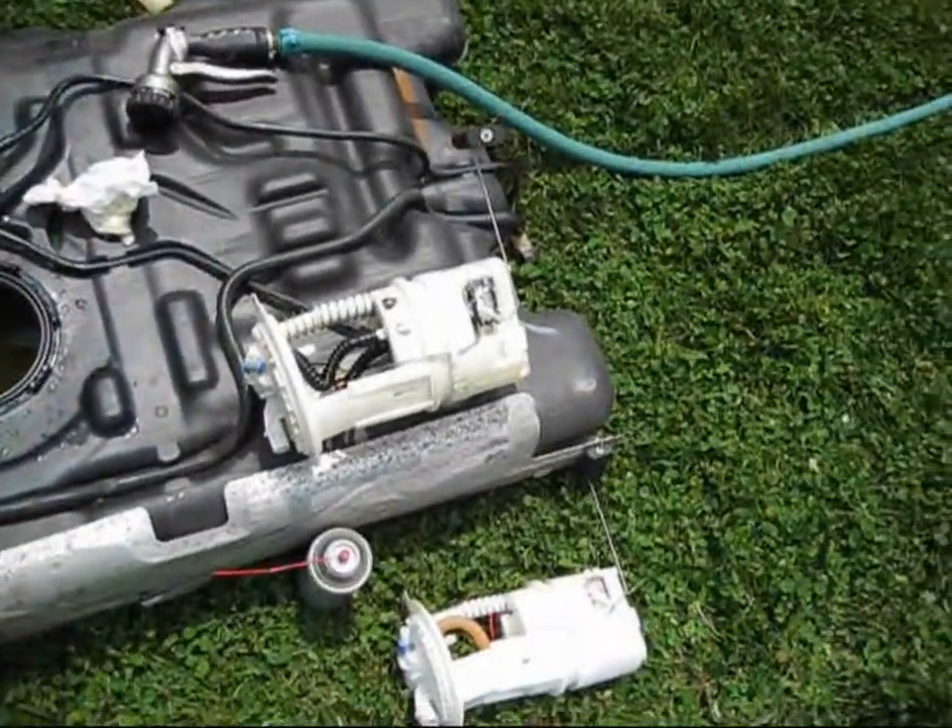Okay, I've got my Chinese fuel pump out and my American one to go in.